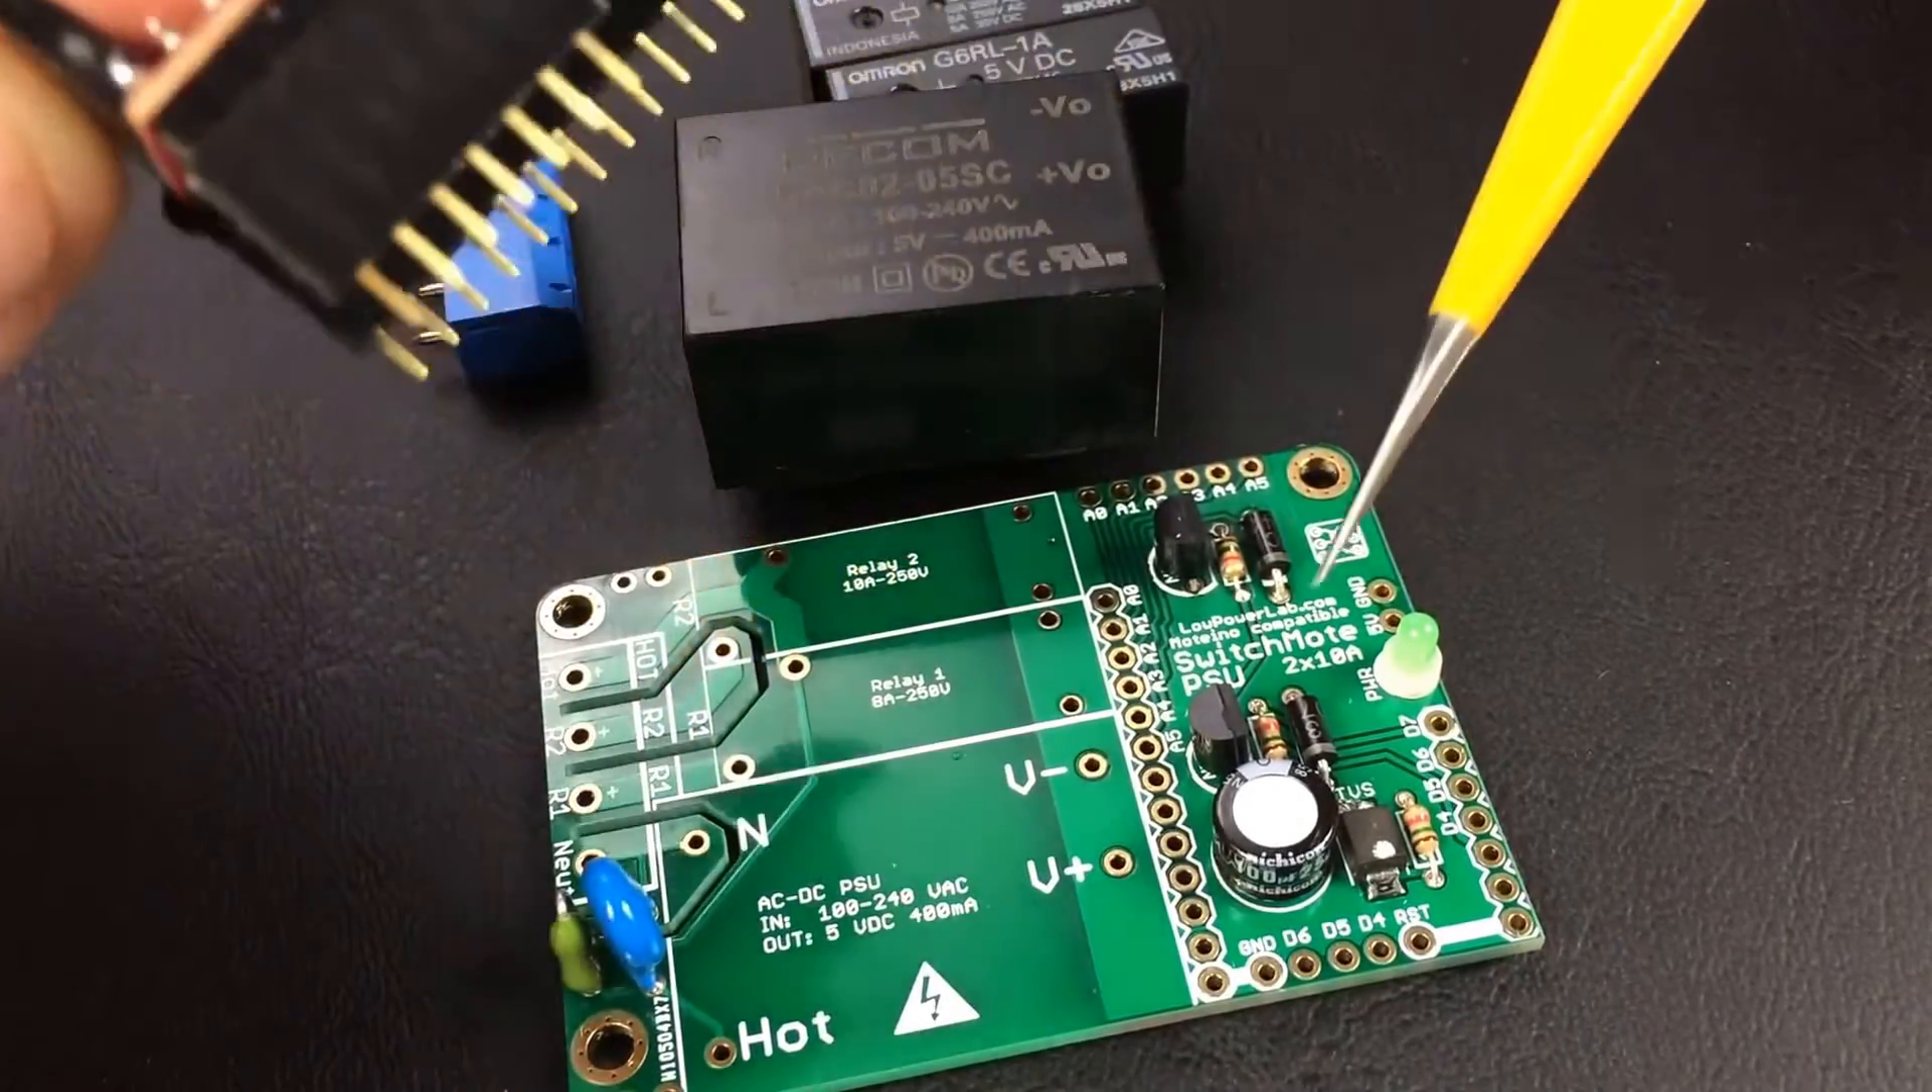And so I'm just going to get started and get these last few big components on this board then I'll be done.